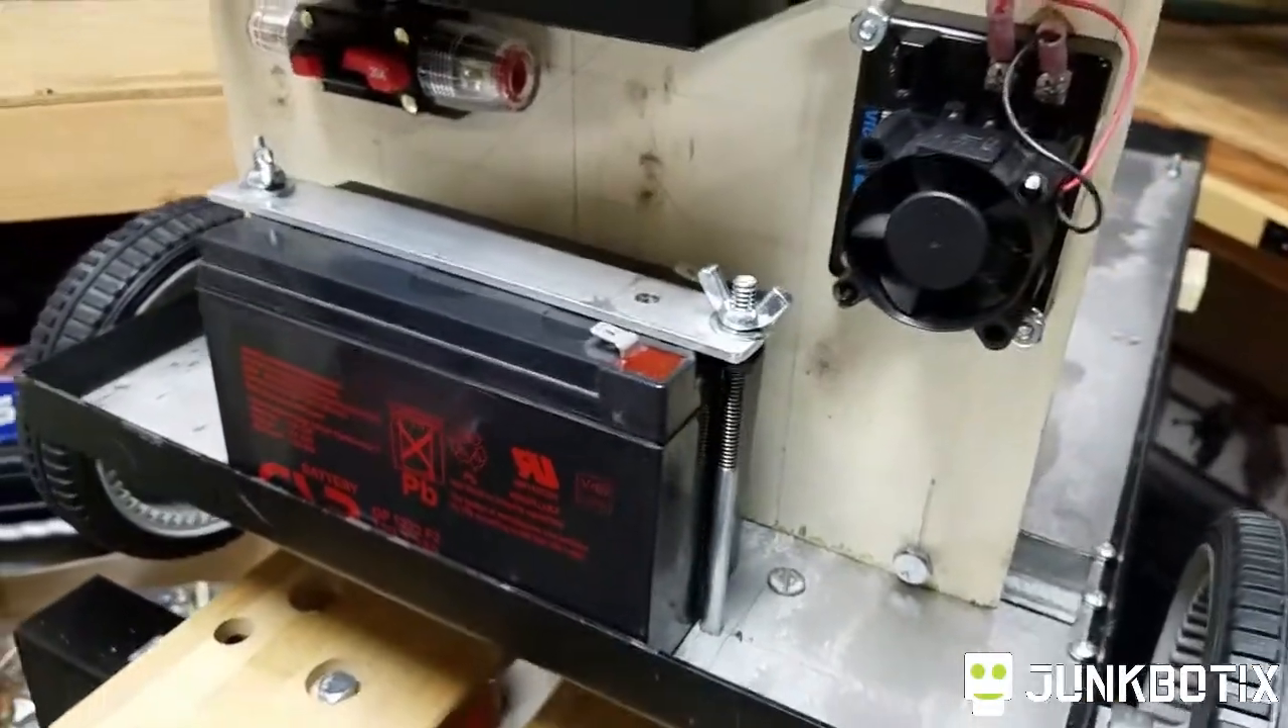Um, we've got the chassis, we've got the, uh, battery mounted, uh, with, uh, with a custom hold down strap there.